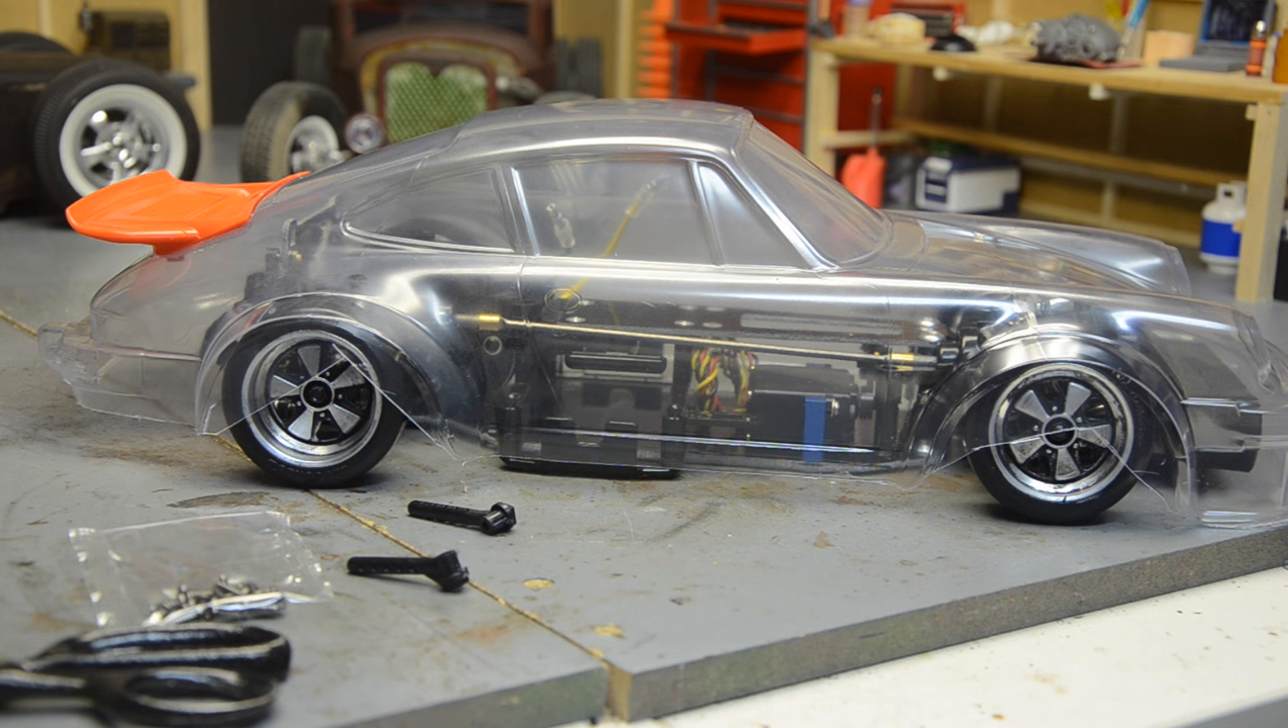Um, I've got my front centered nicely in the wheel well and my rear one is further to the back of the rear wheel well.